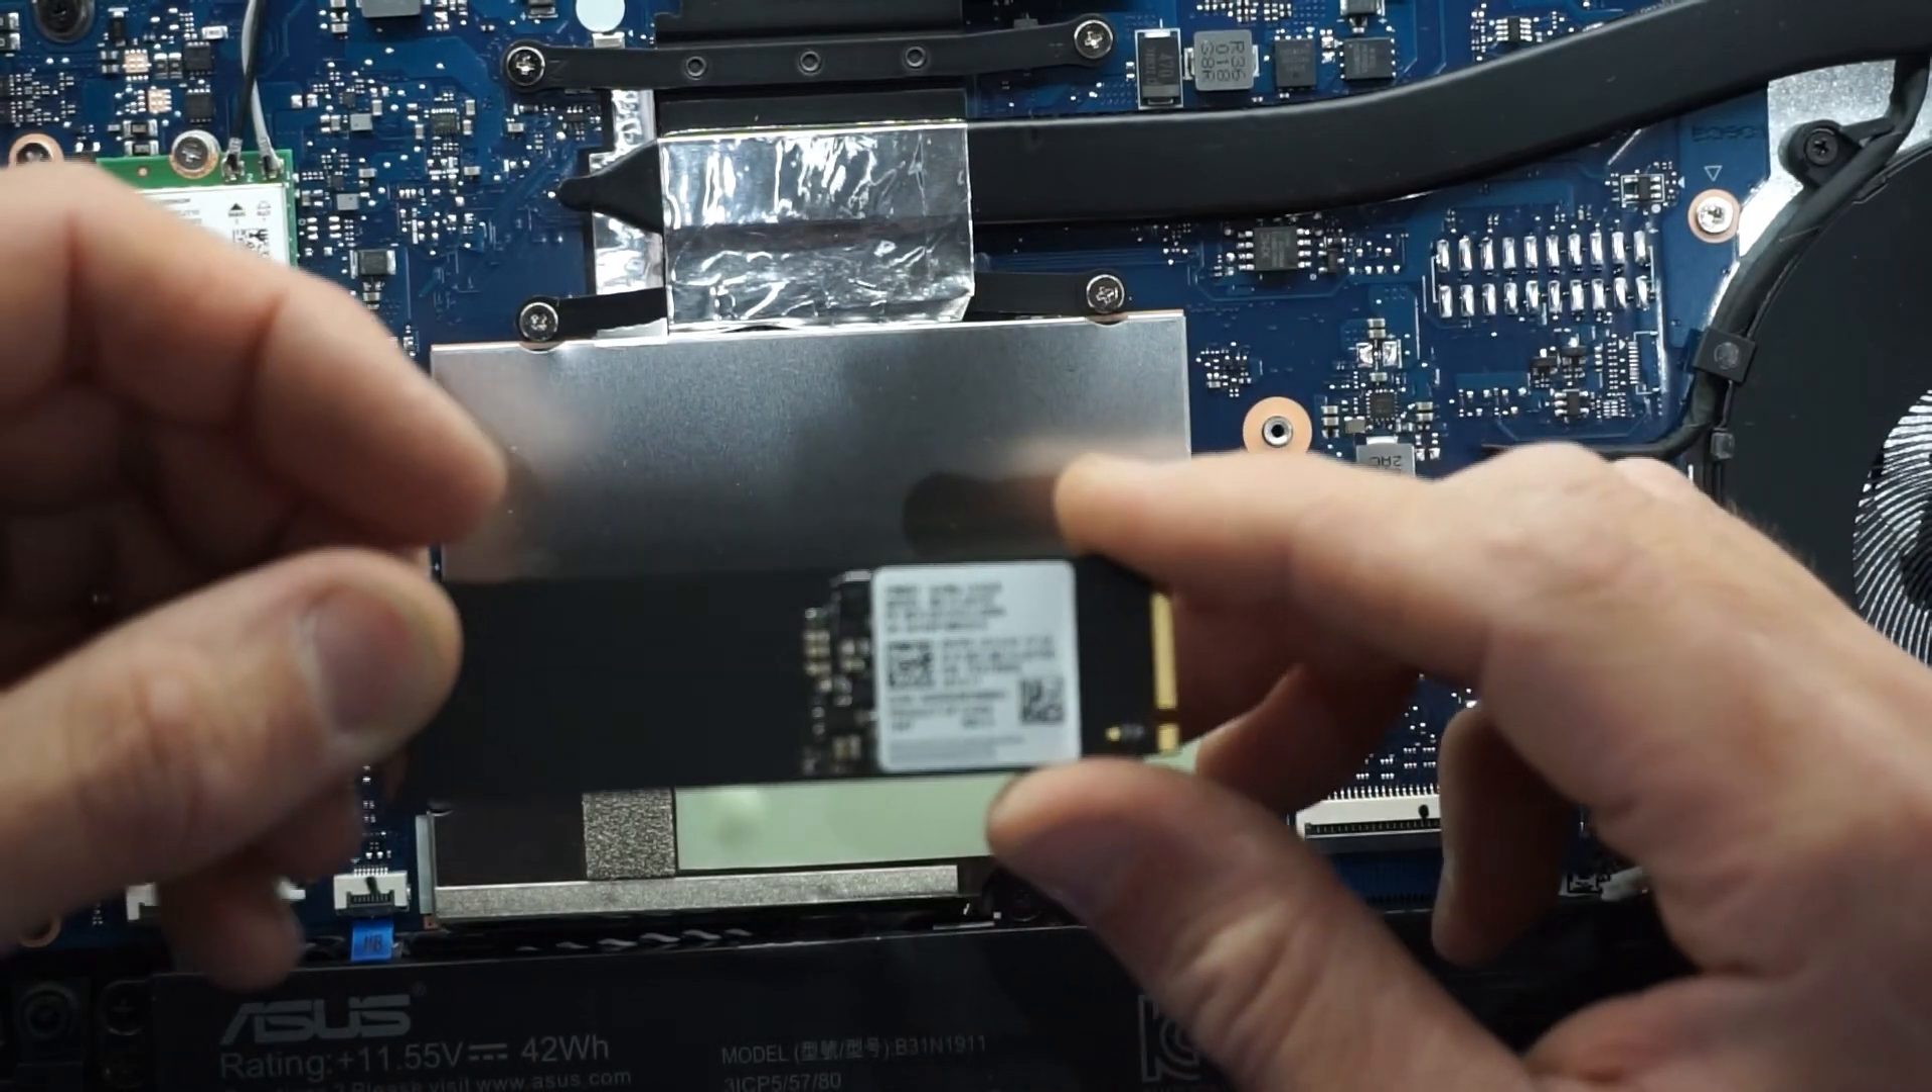And we've removed one NVMe SSD.